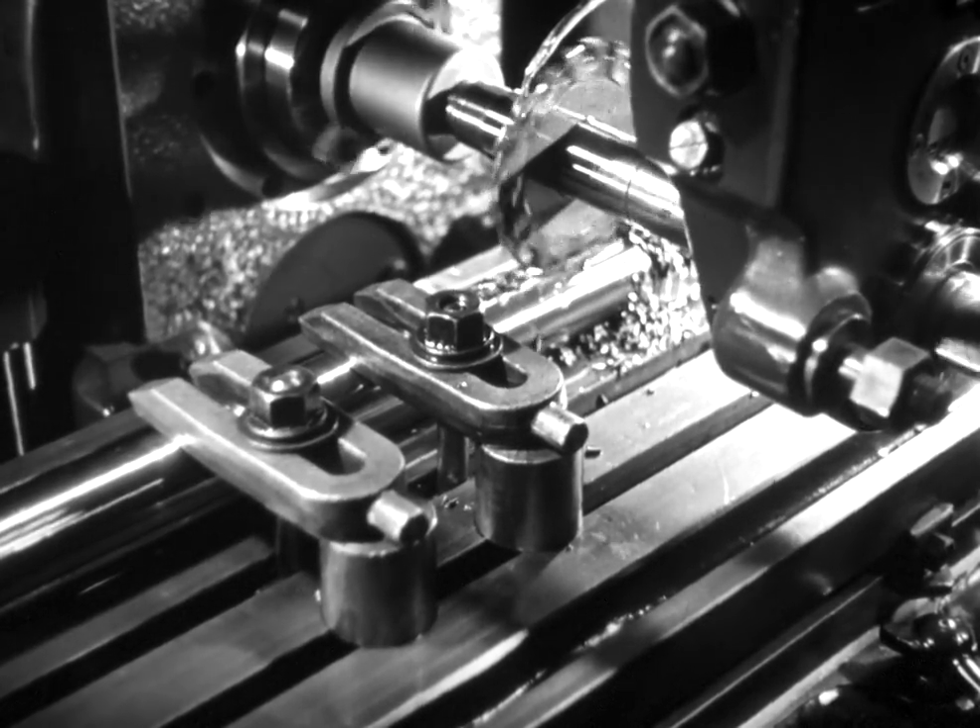In this particular case, the shaft being cut has been secured by means of U-clamps with heel blocks.